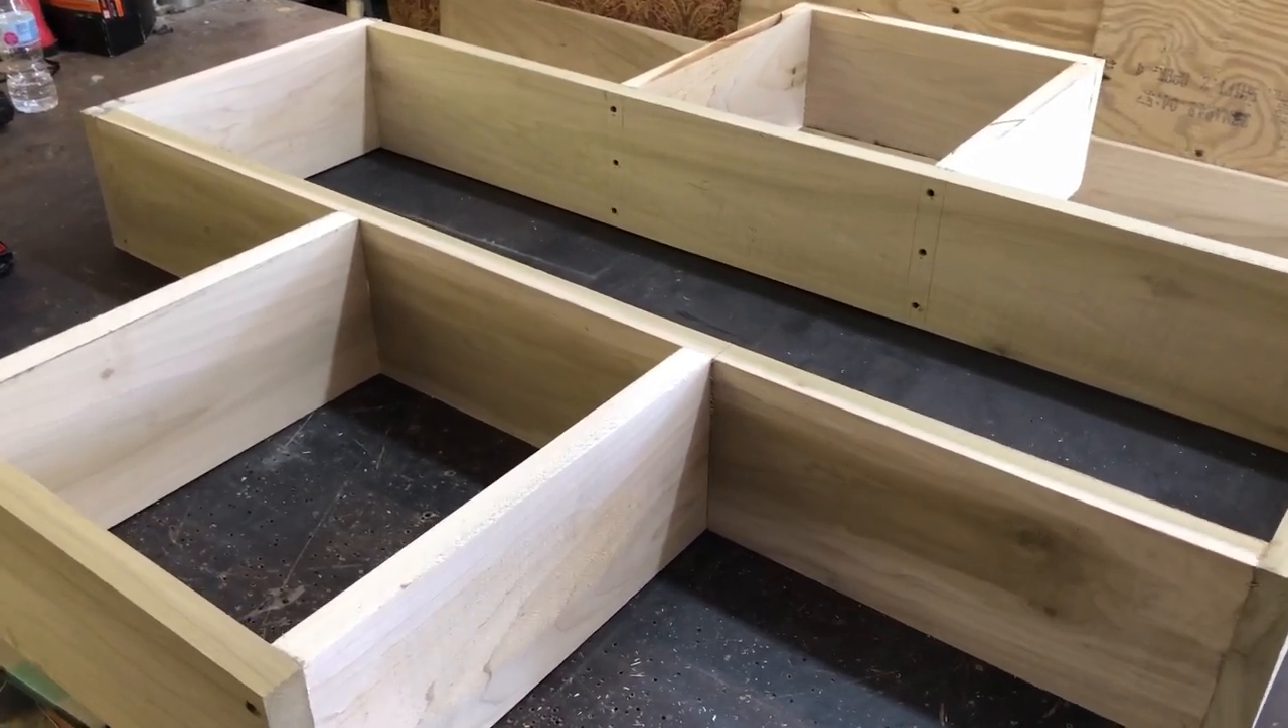All right, the frame of my cross is pretty much put together now.